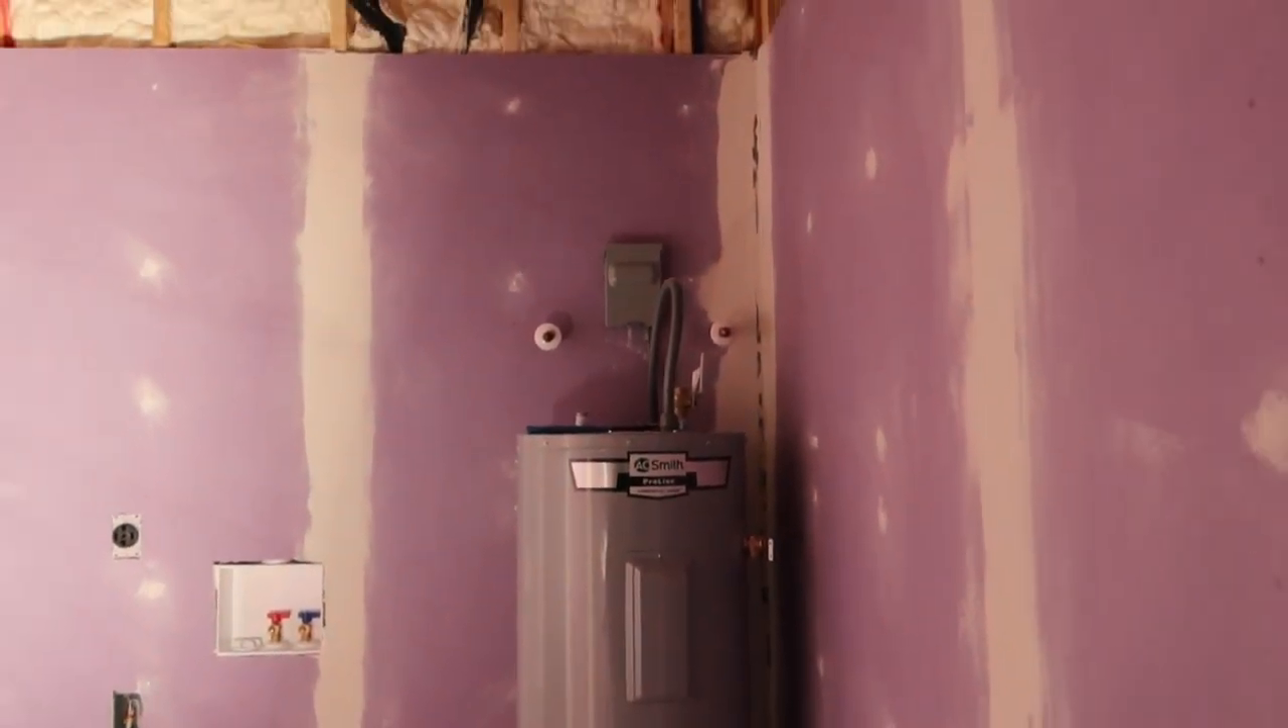The water is not hooked up, but the electric is.